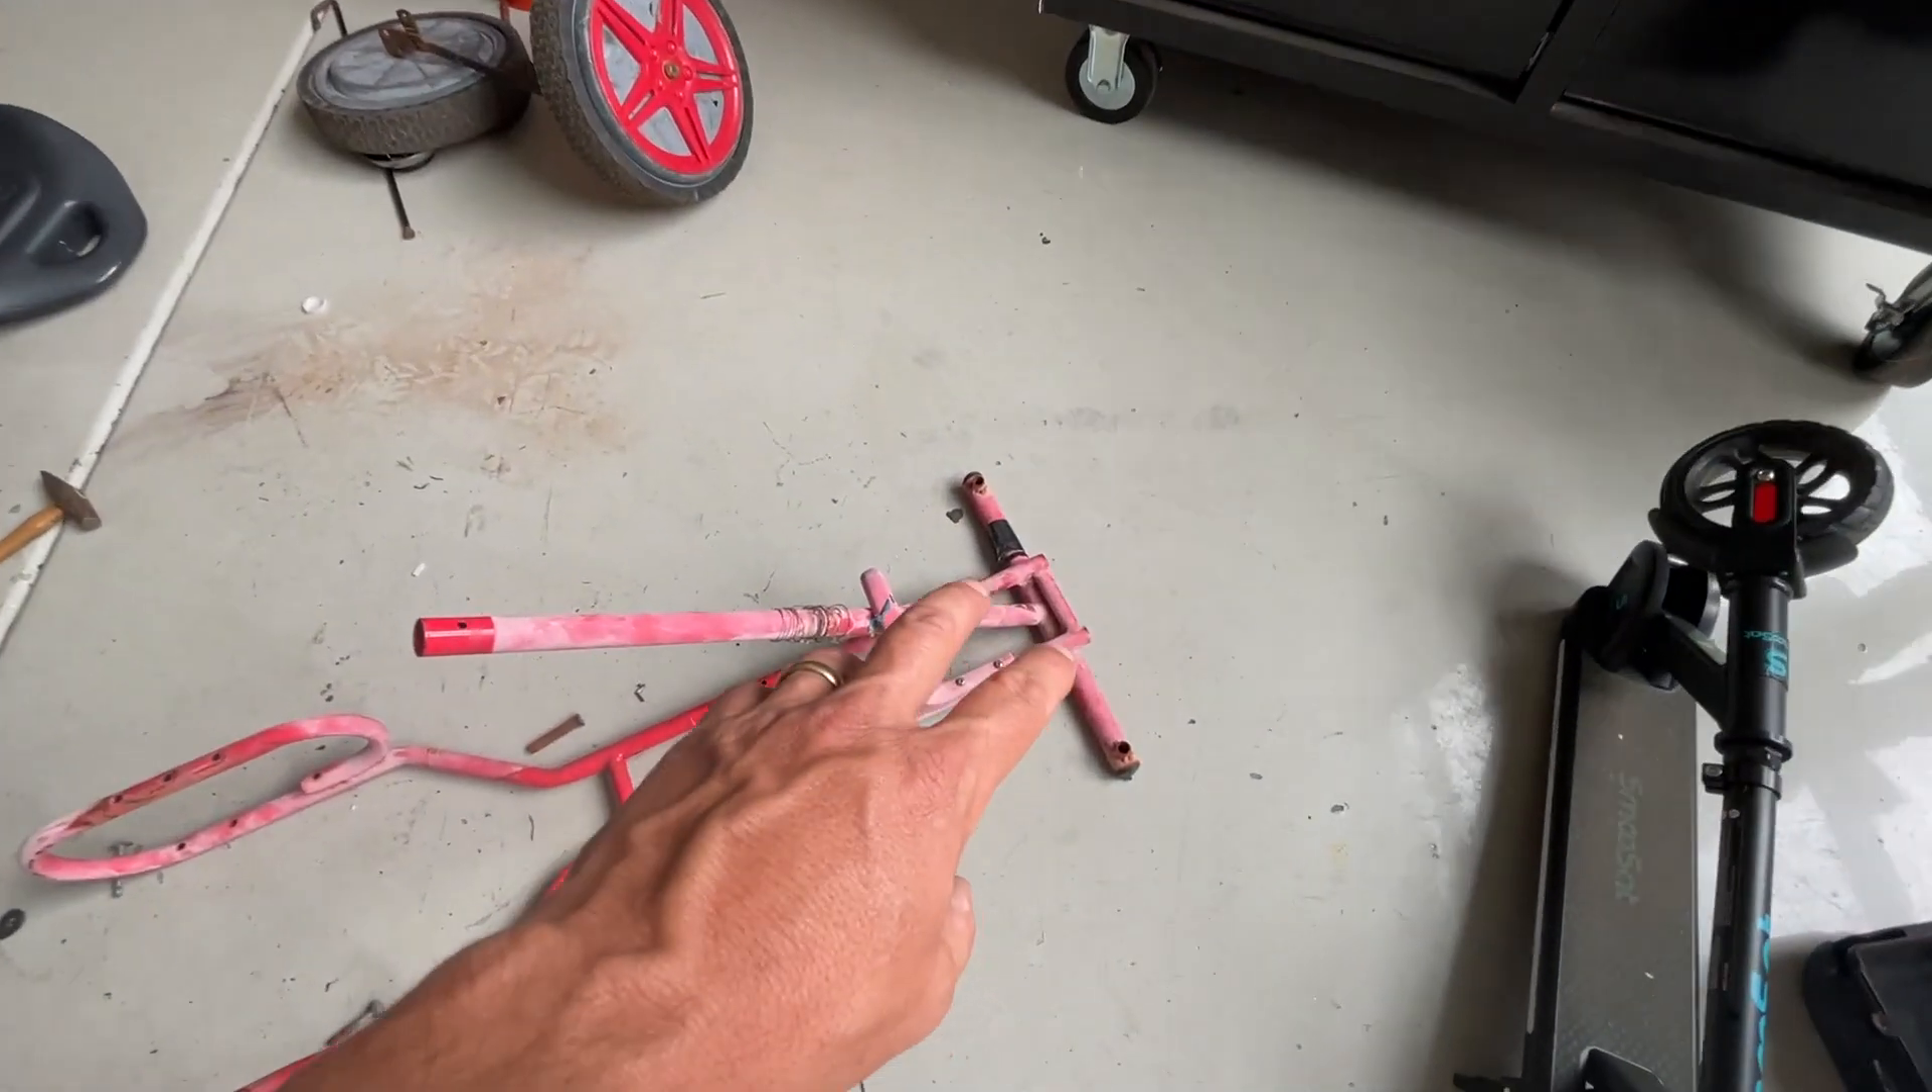We got this thing totally stripped down to a bare frame.